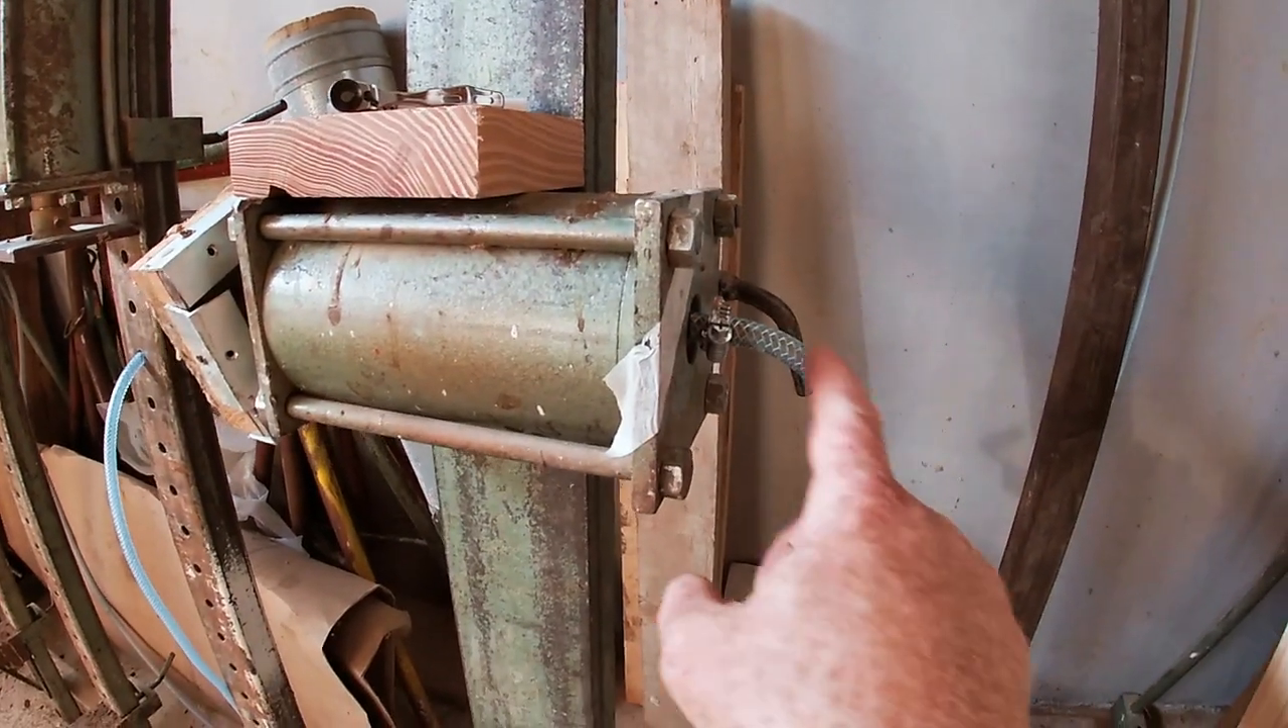Hier habe ich einen Stempel schon angeschlossen, den Schlauch drüber und mit einer Schelle angezogen.